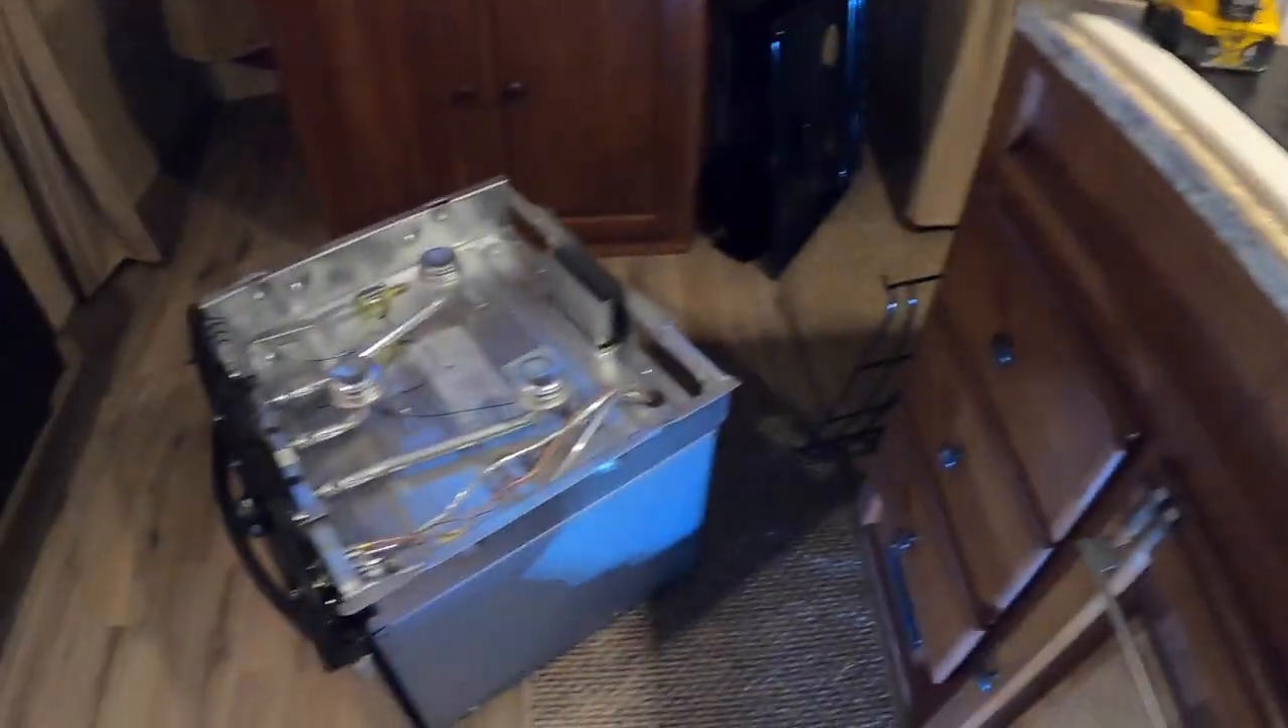And then I'm ready to pull the stove off. The stove is out.